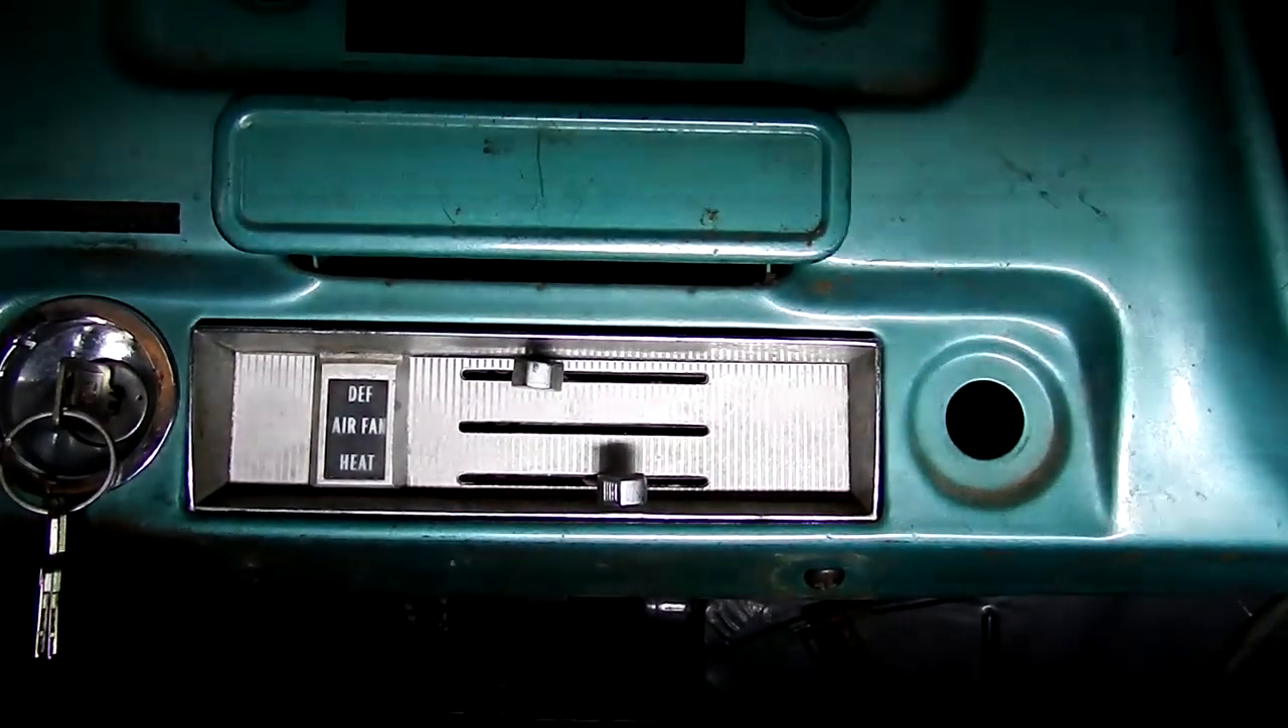So I got everything back together inside the car here. Obviously, I'm missing the middle slider.